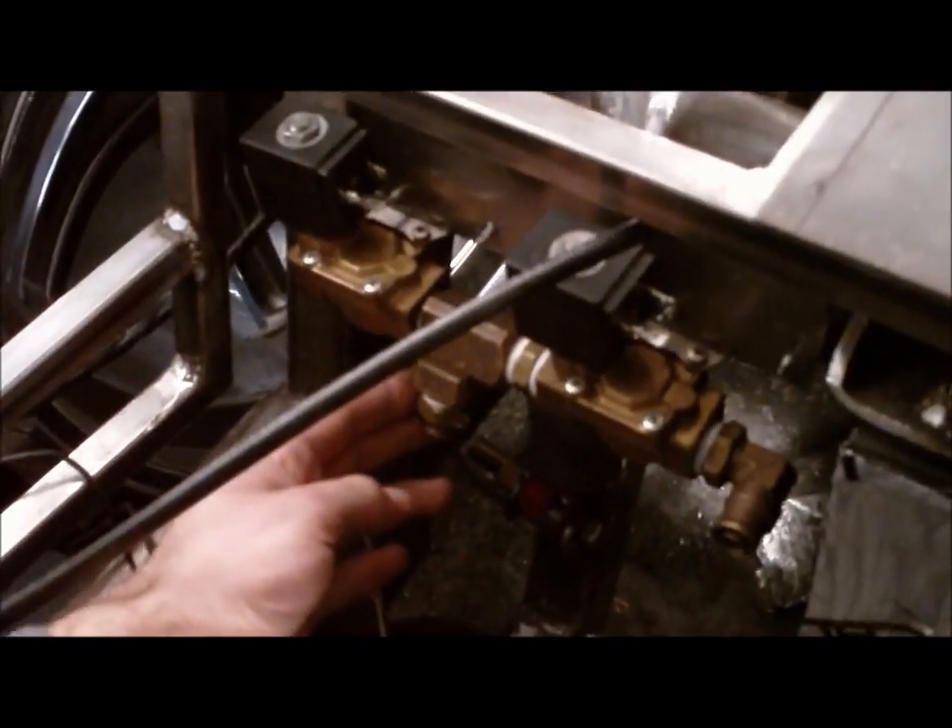And then I got the valves mounted actually for the rear end.